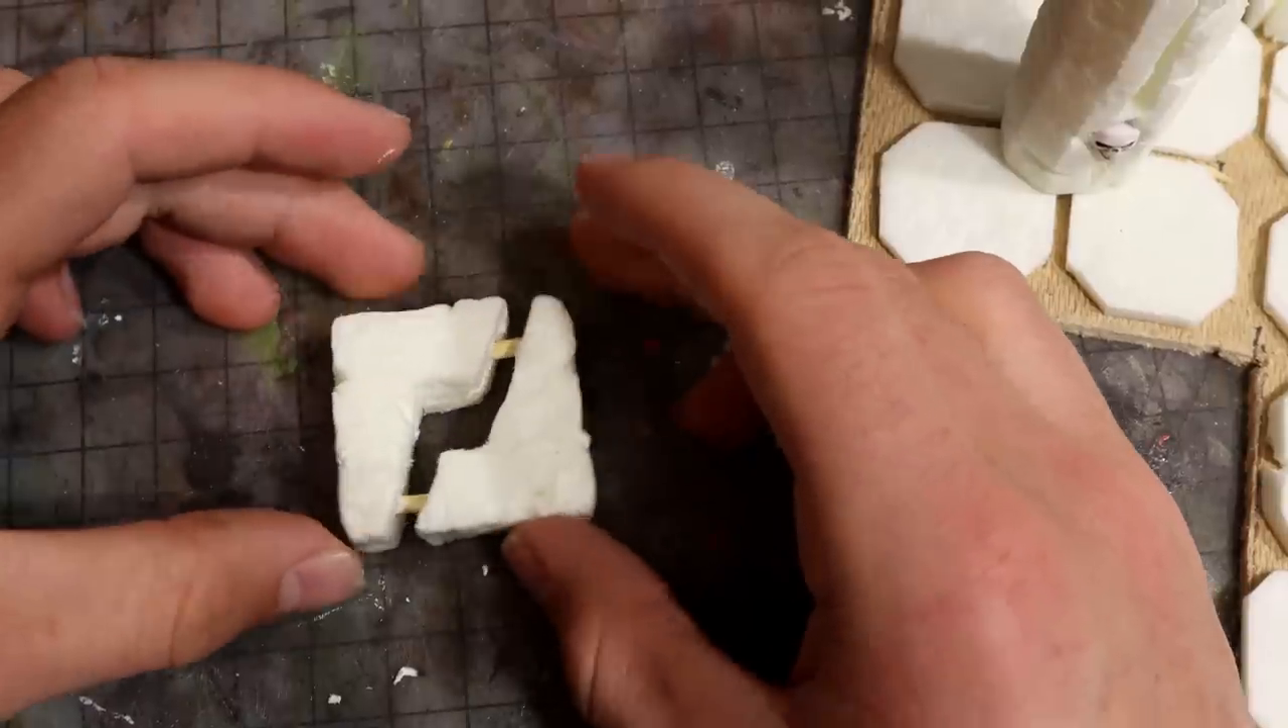Carefully I glued the stick into the opposing ends of the holes, like this.